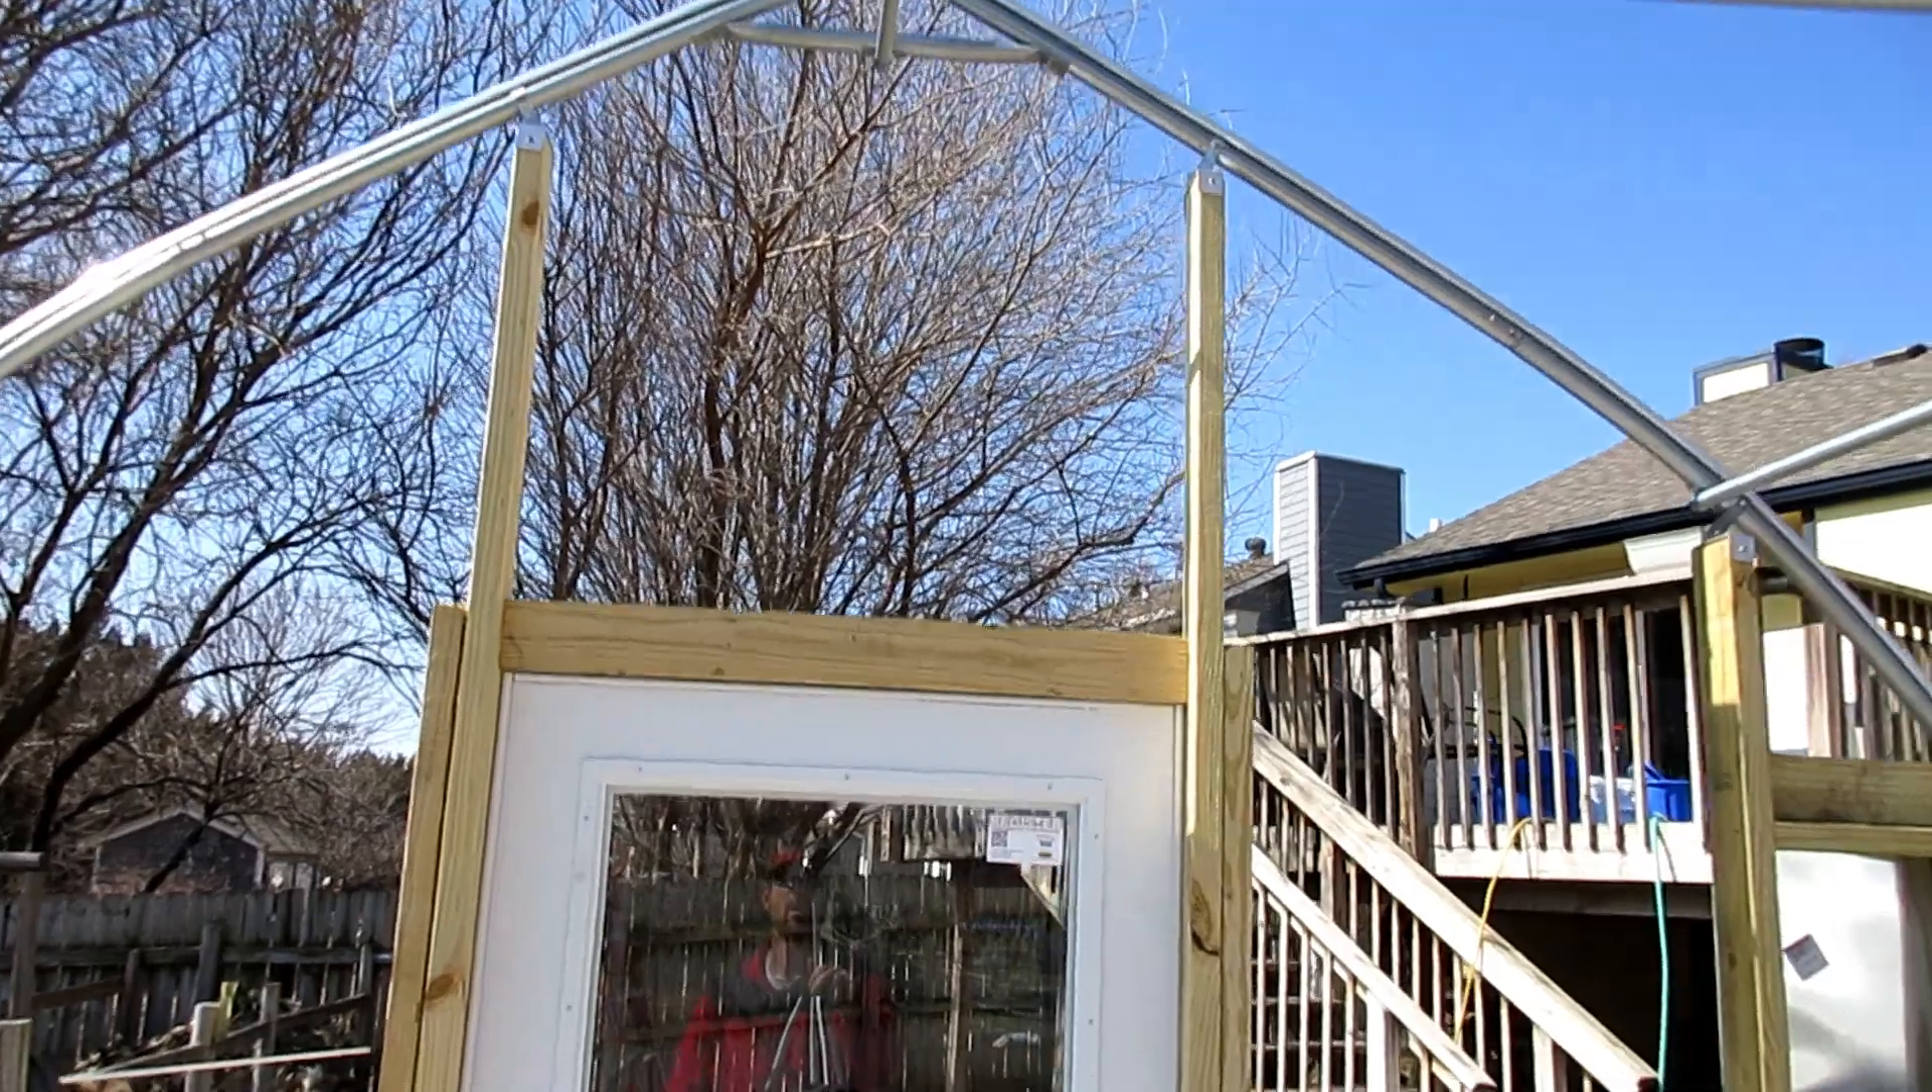As you can see, we have the door in.